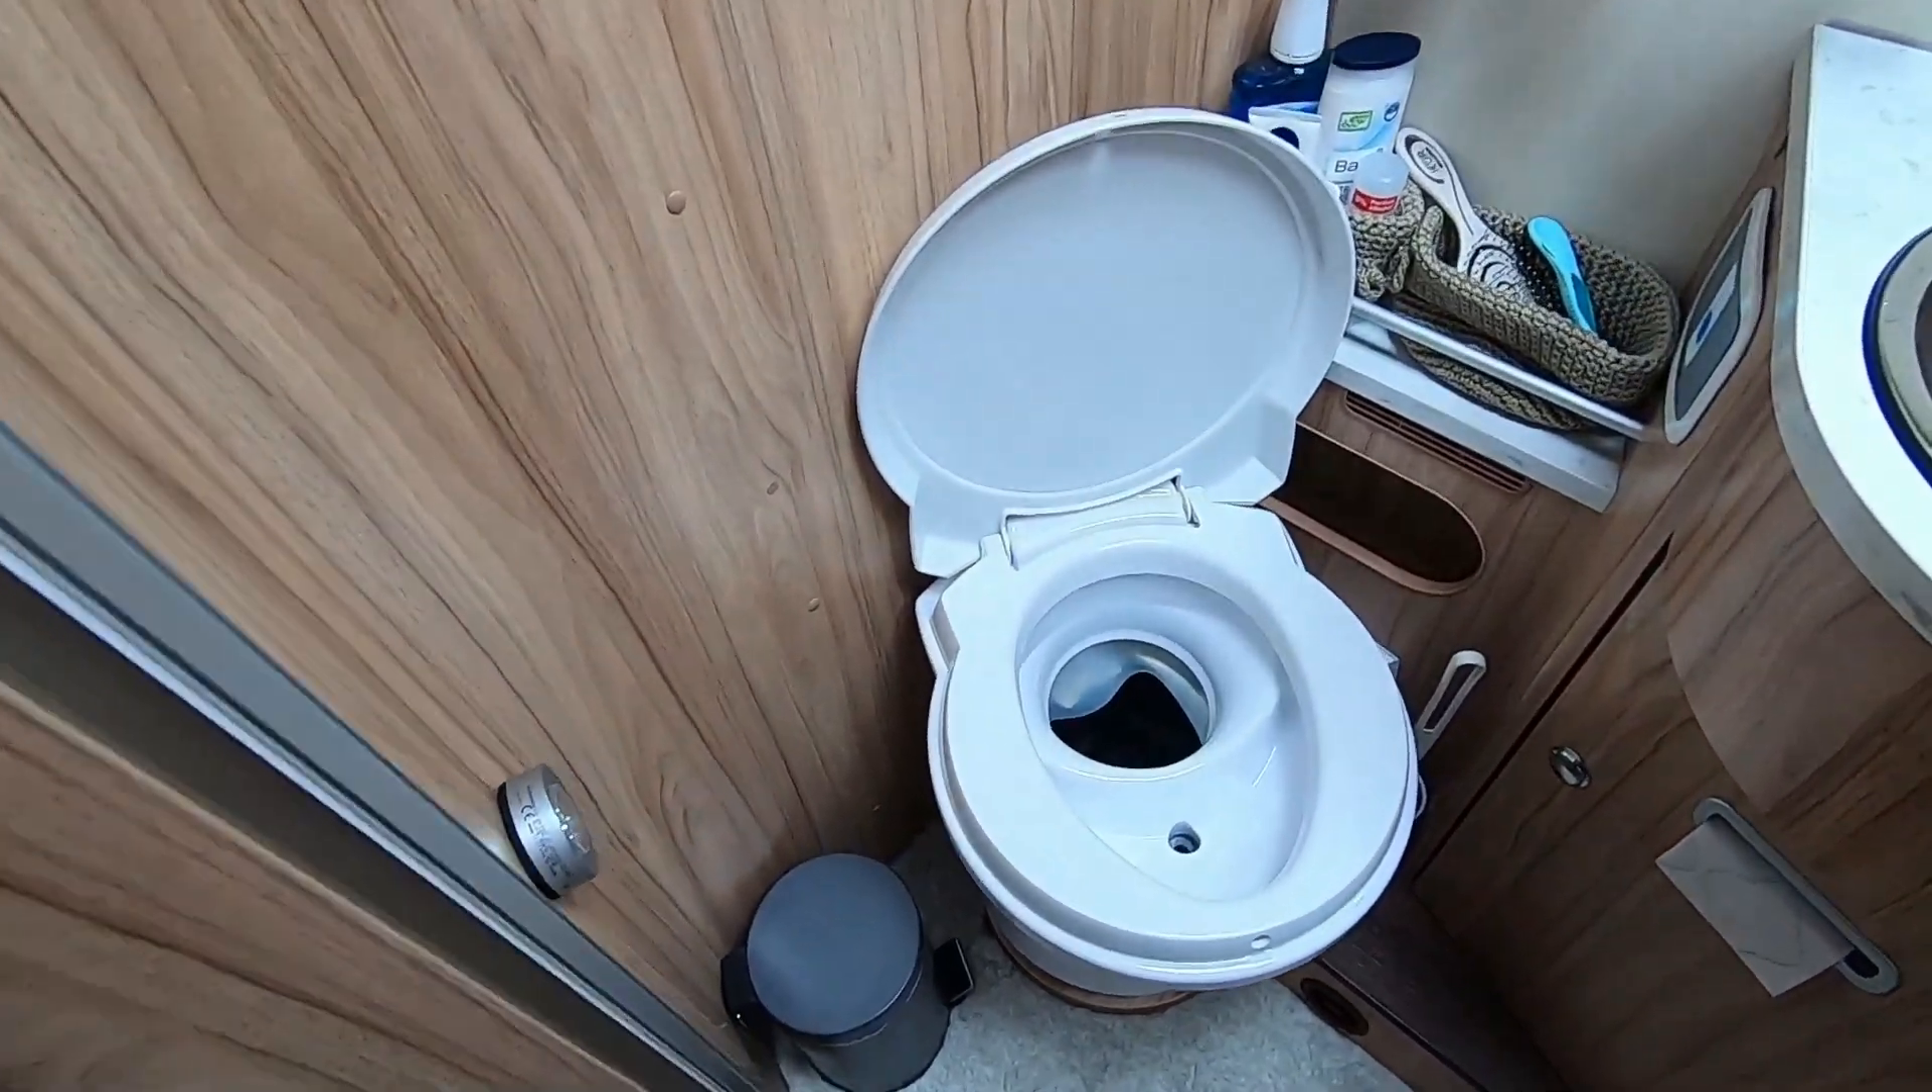Jetzt haben wir den Toilettendeckel und Sitz wieder drauf.